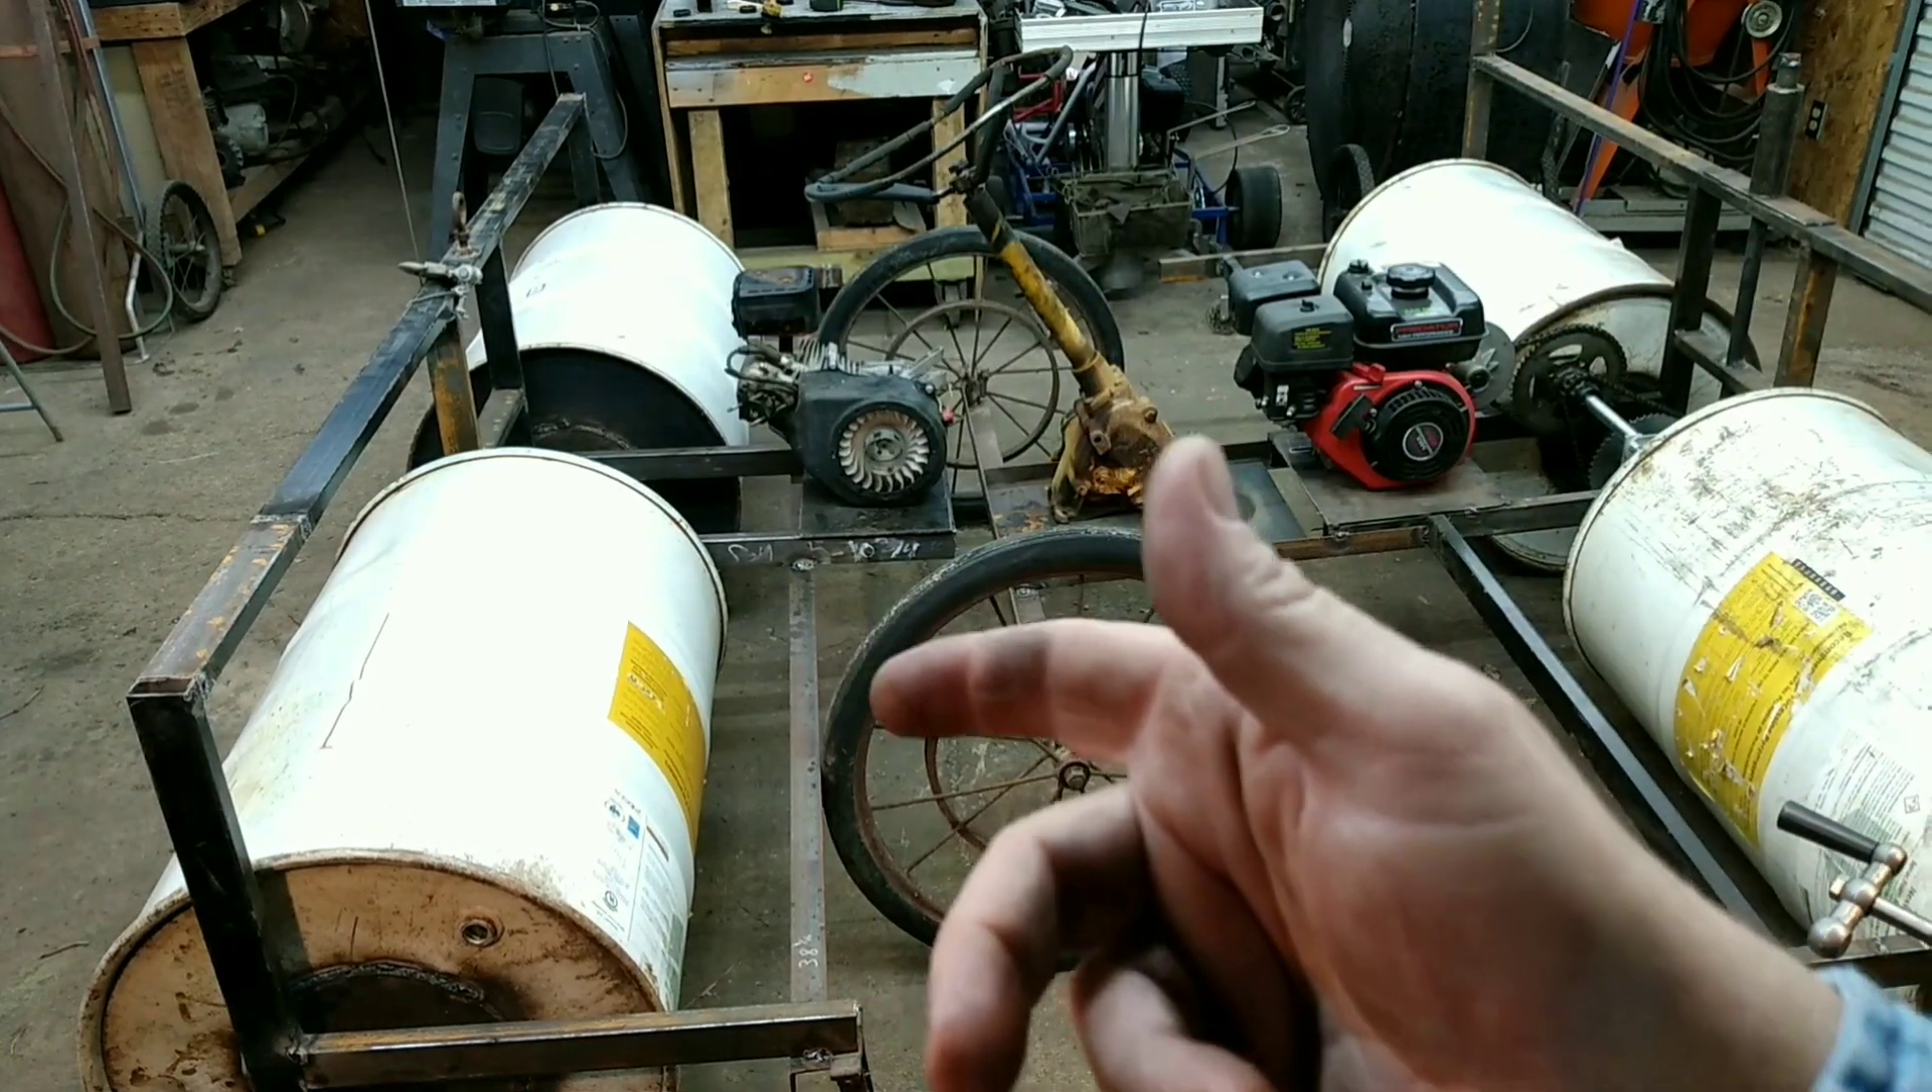Okay, so now we've got all four of our barrels. We've got a steering gear assembly. We've got our engine on there.